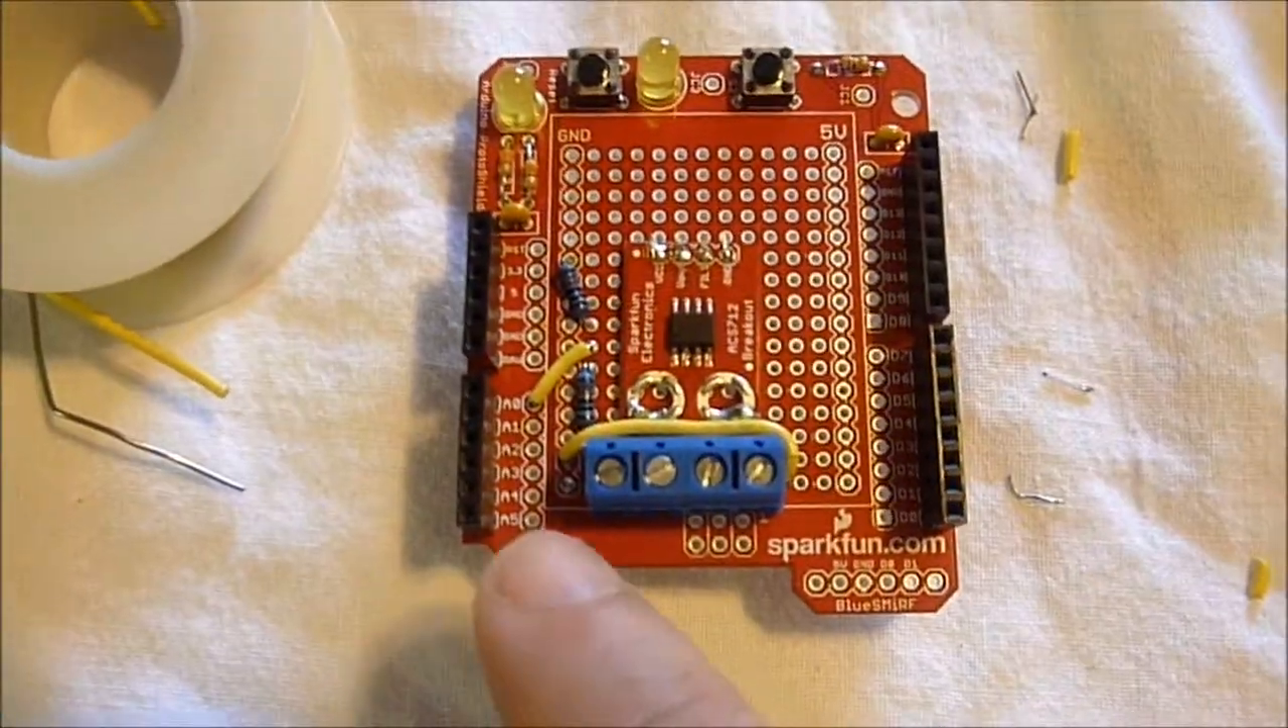So what we've done under here is on the top we put a yellow wire from one end to the other.